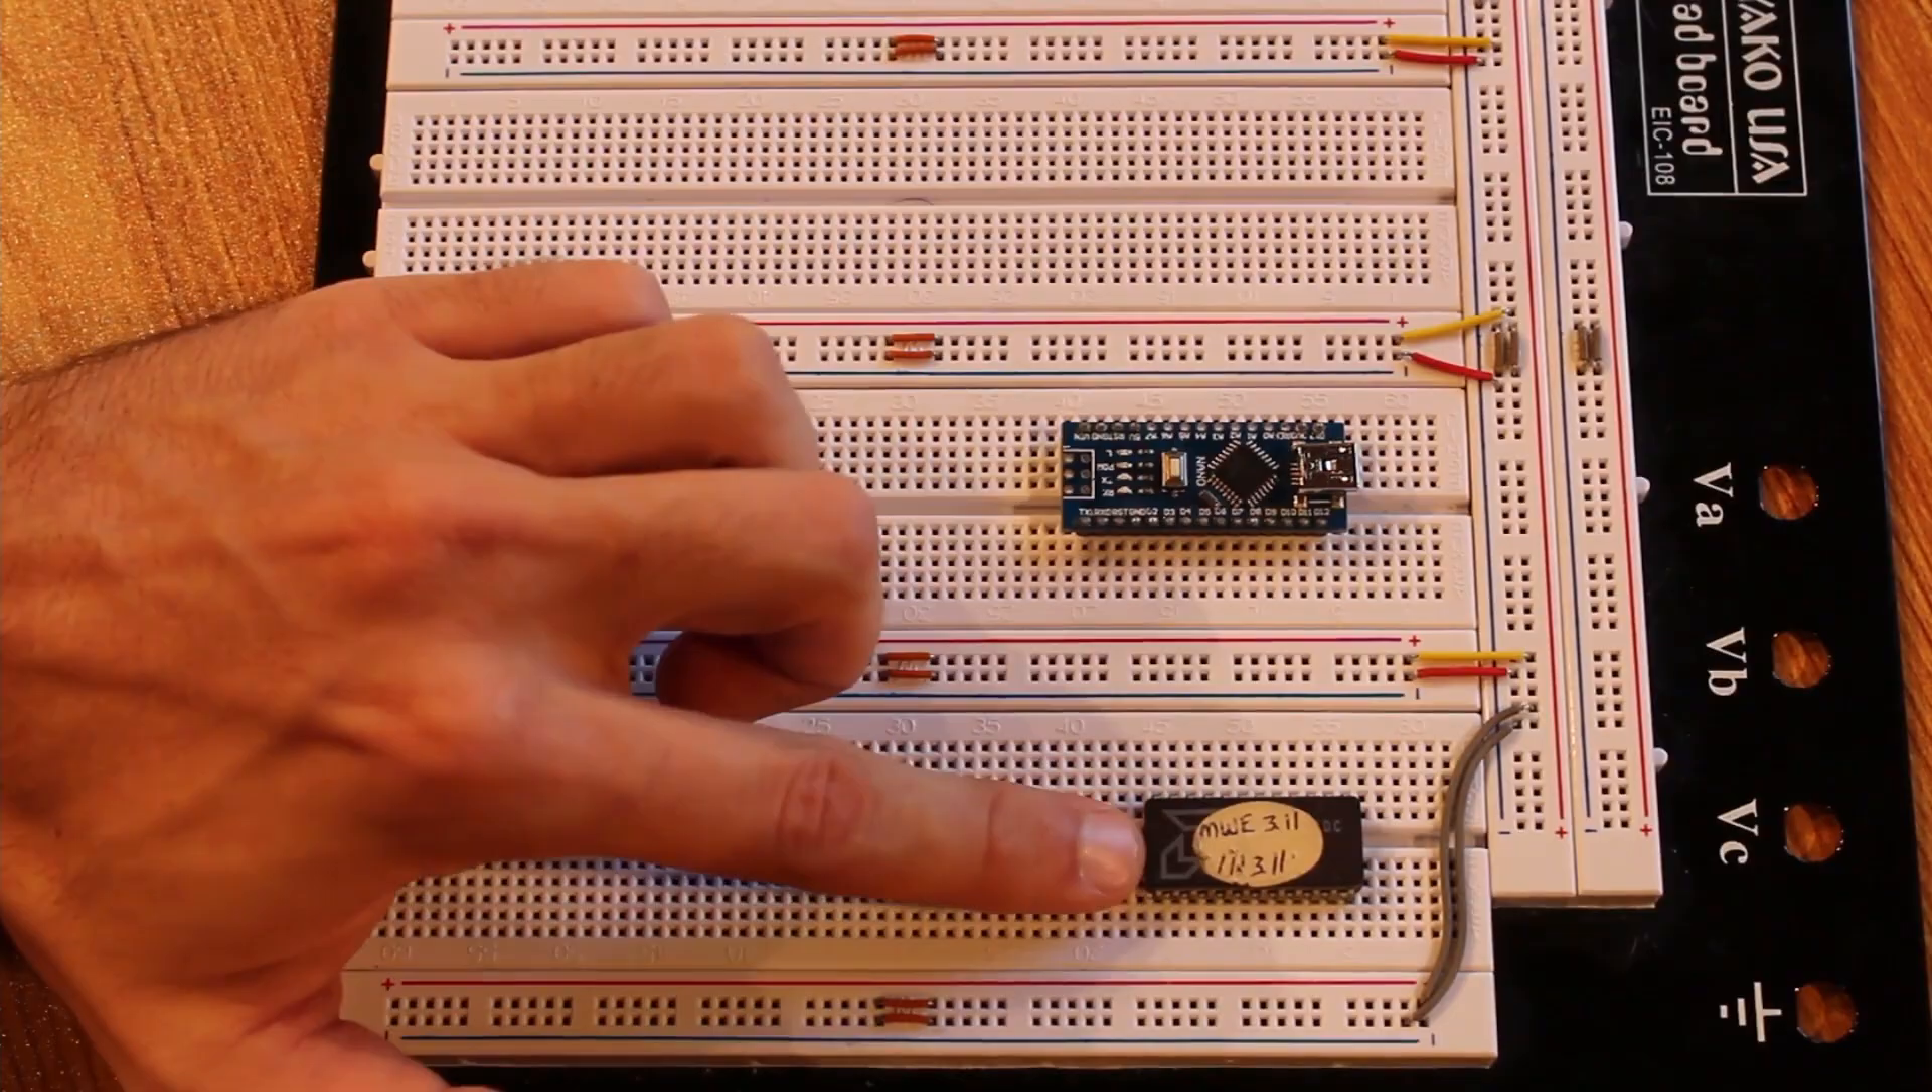All right I've got my breadboard here and I've got two things populated on it already.